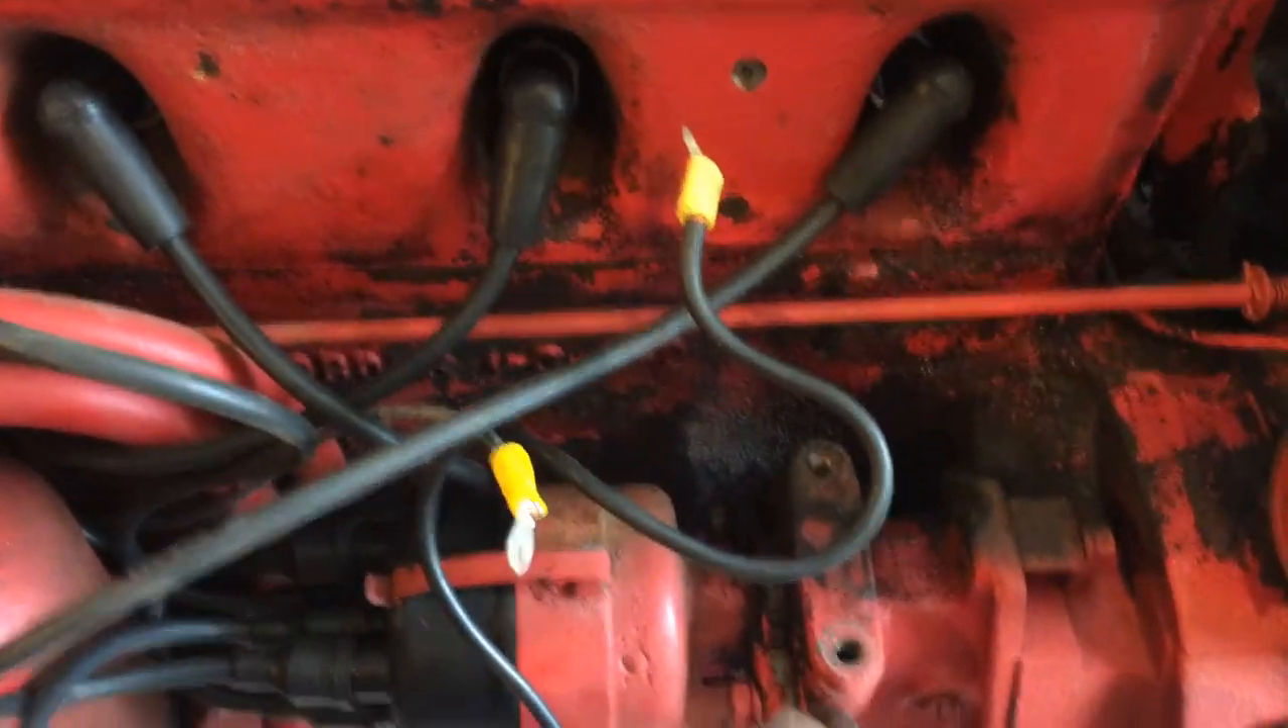I got both my wires here waiting to go on the coil.